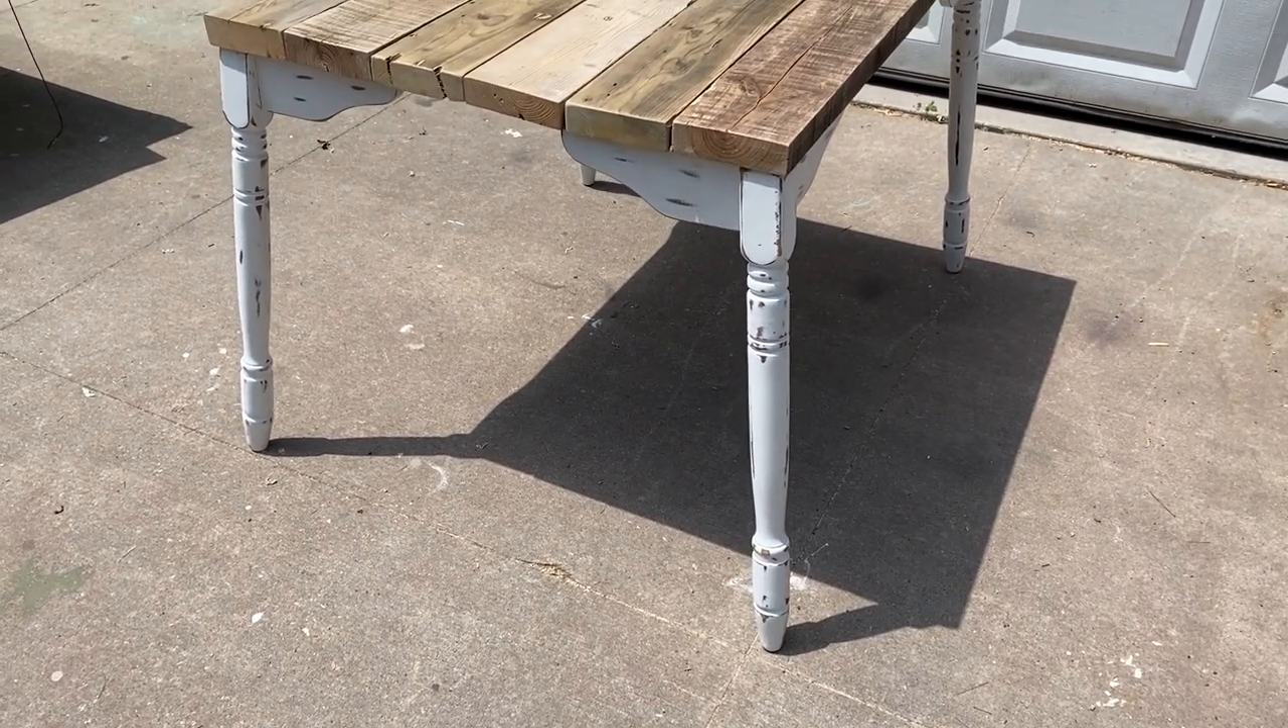So this is how far I got I put the legs on.